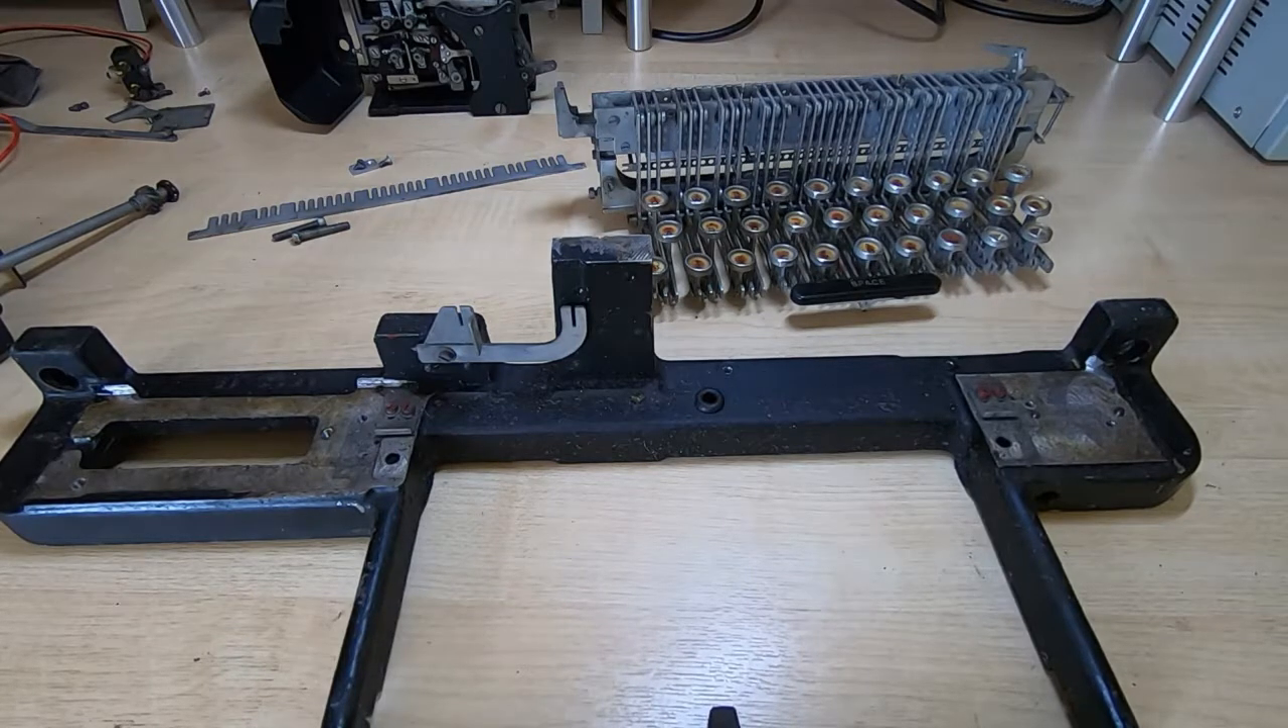Okay, so that's the initial disassembly of the keyboard completed.